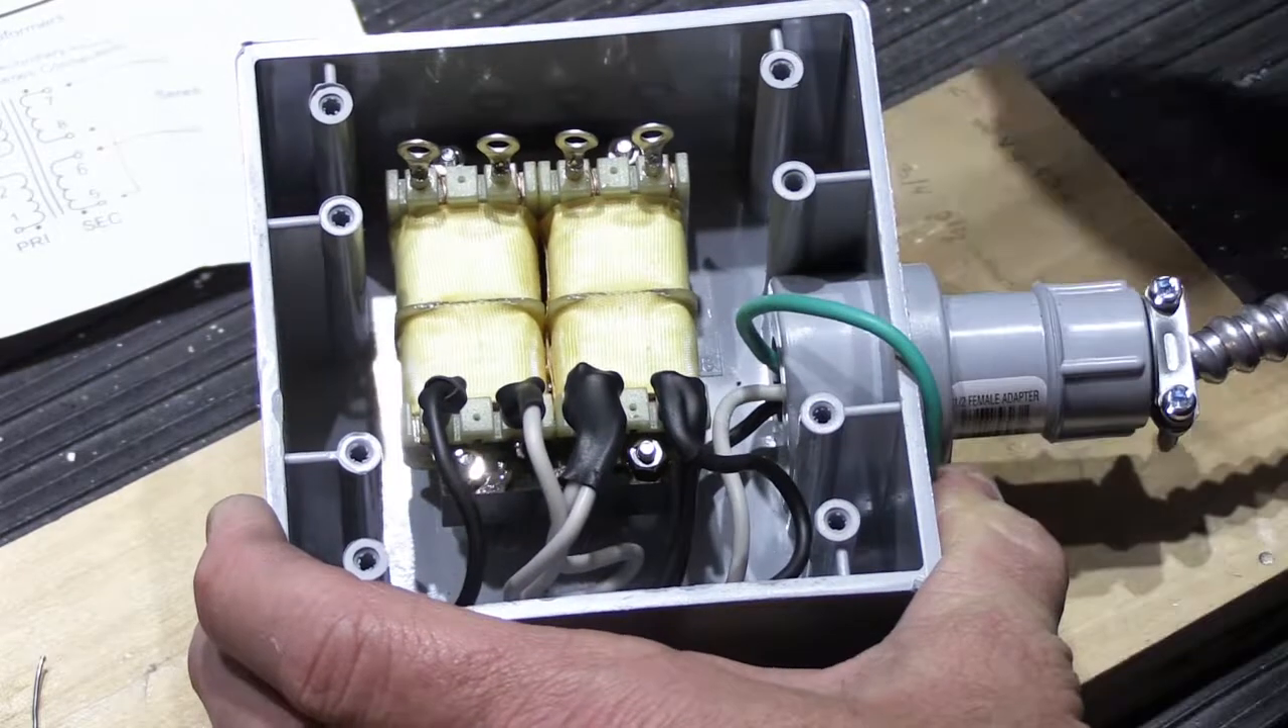And I put heat shrink tubing on all of those connections. So all of the high voltage connections on this side are in place and they're all covered.